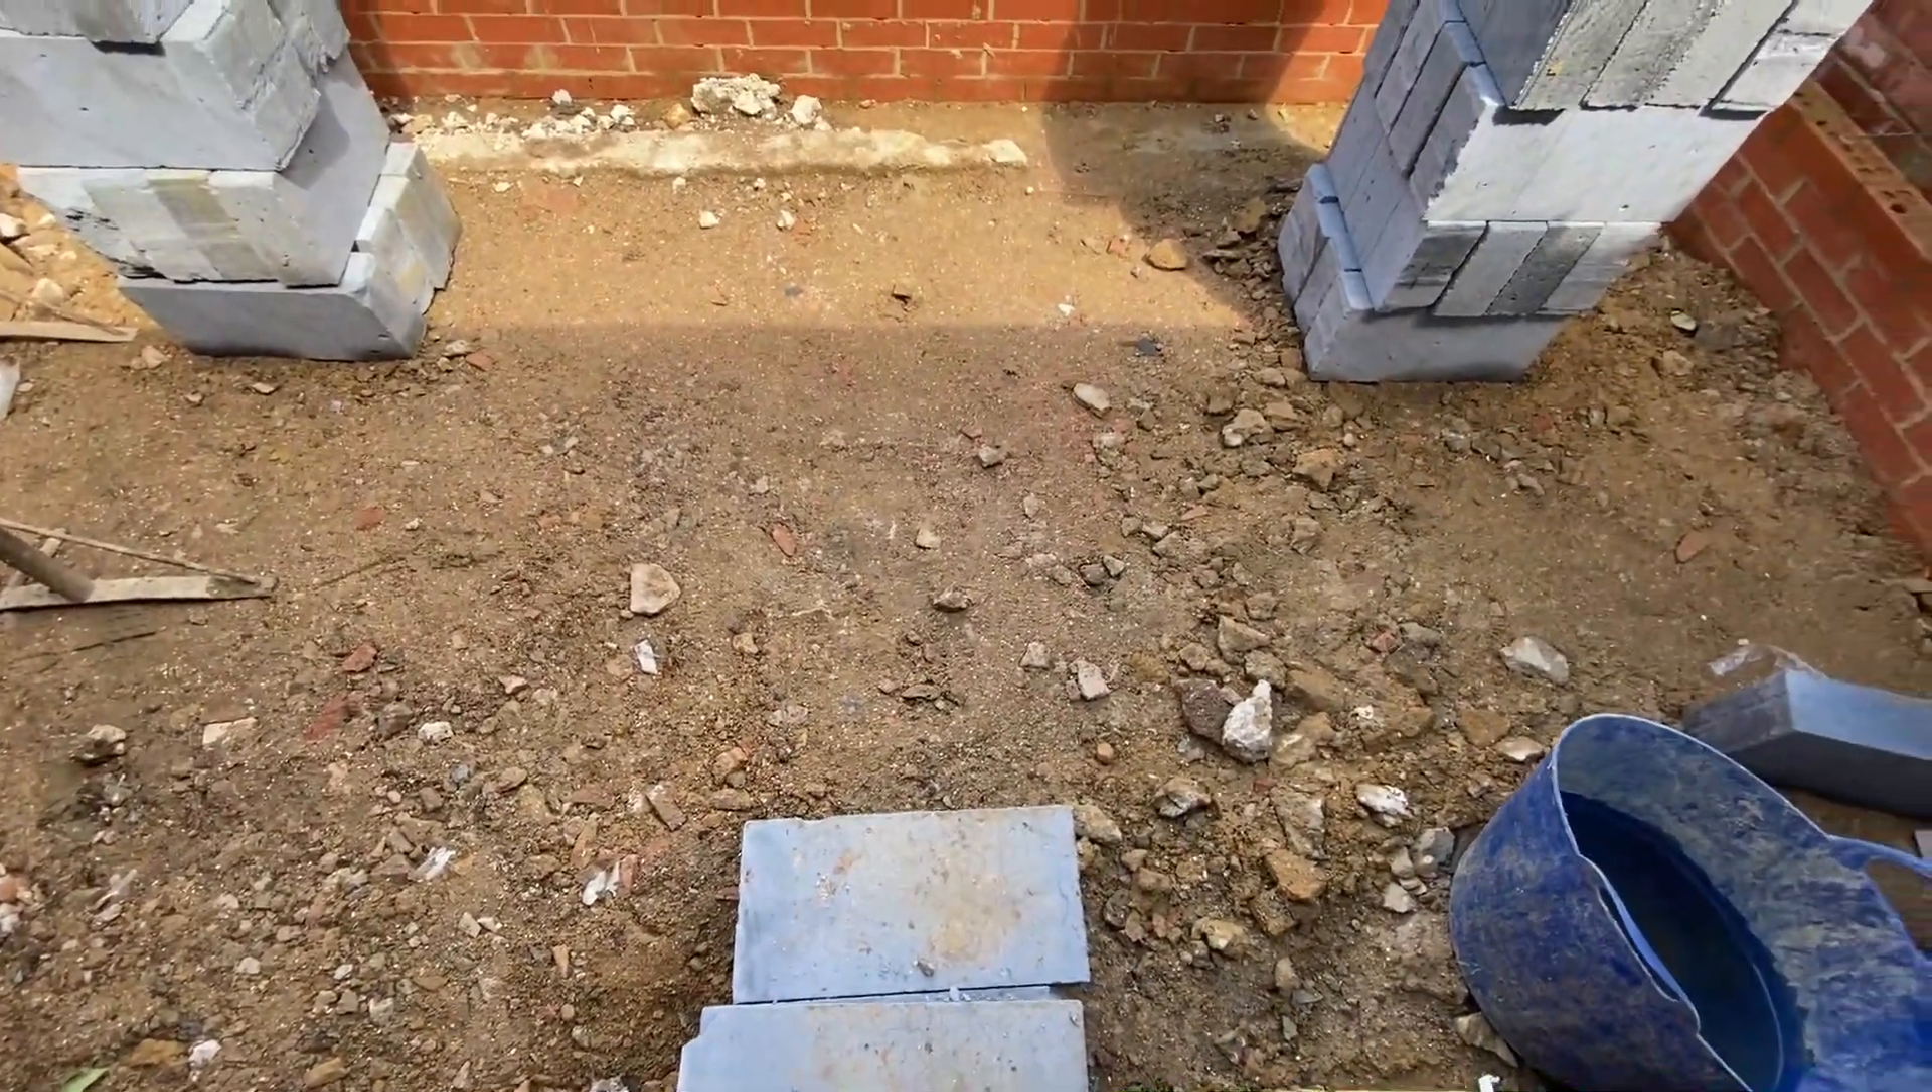You can see that we've removed all of the old patio now.